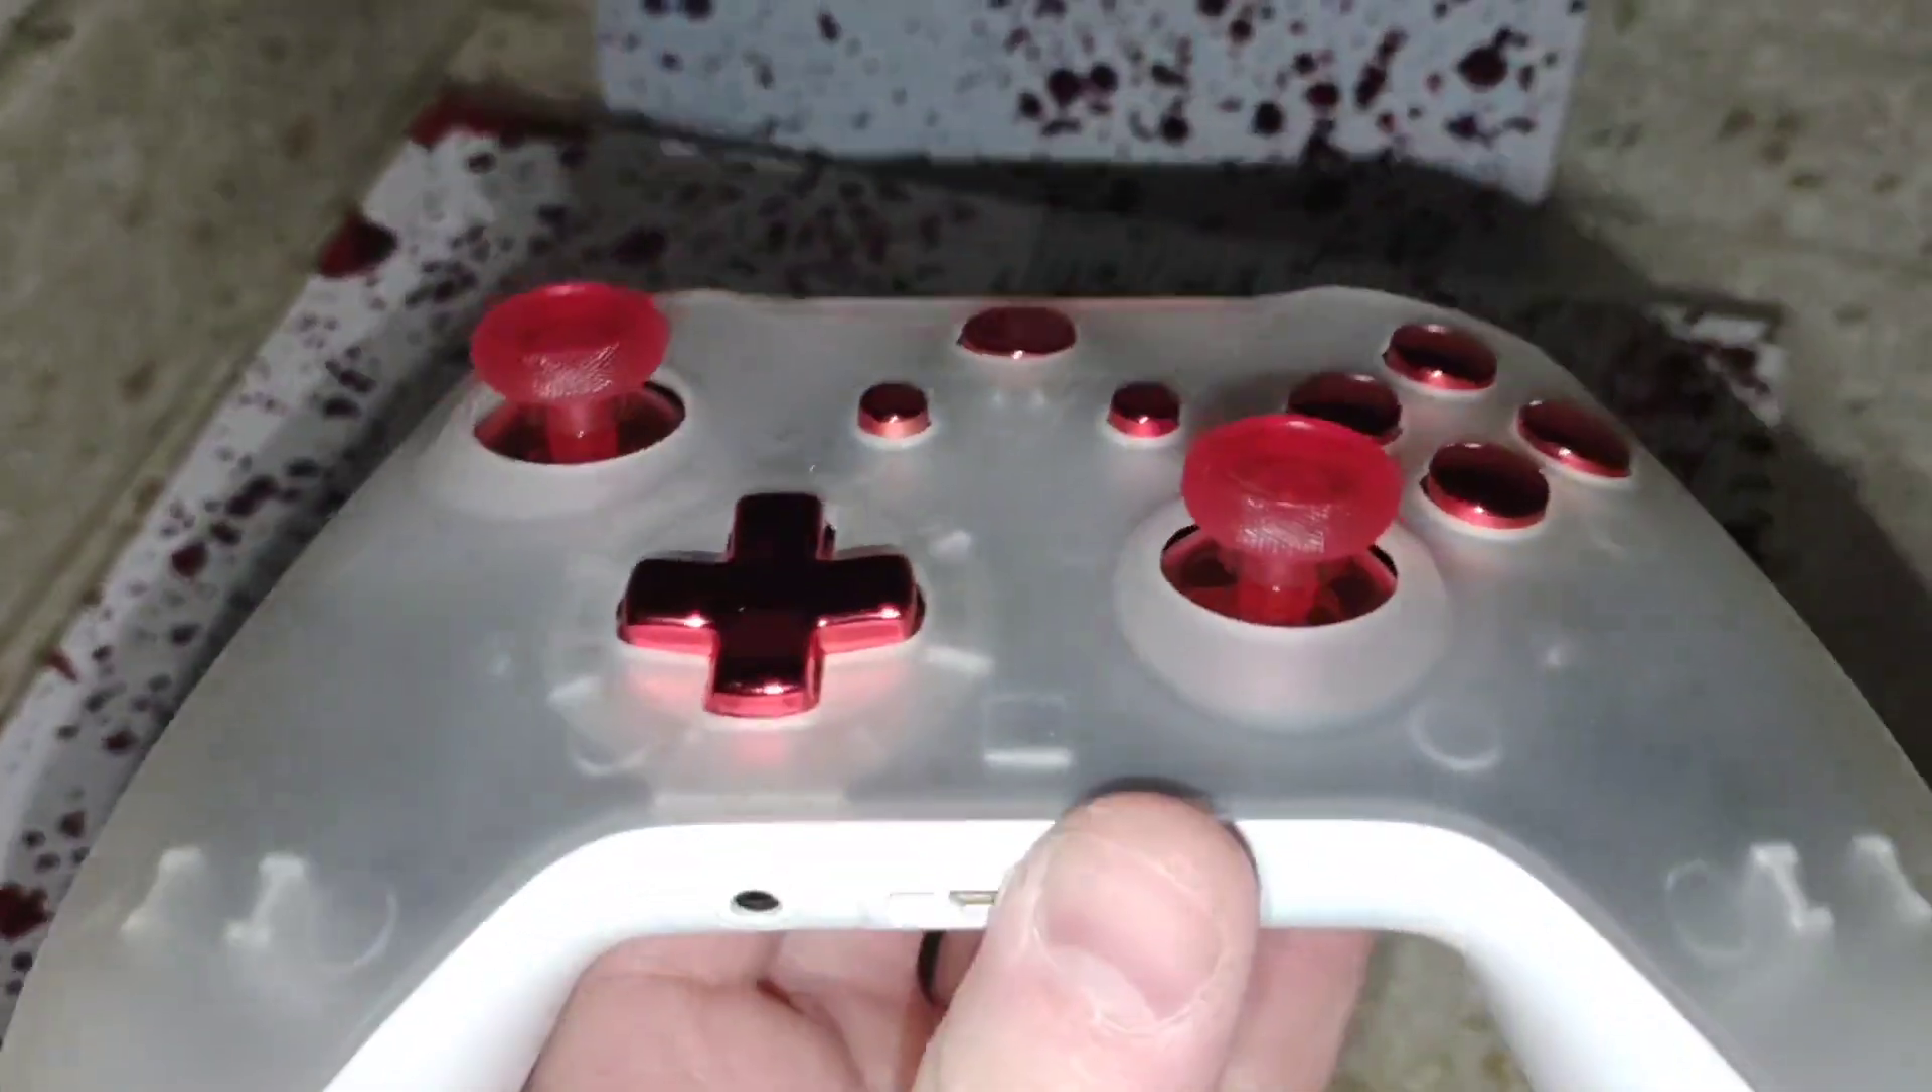All right guys I got the thumb sticks replaced.